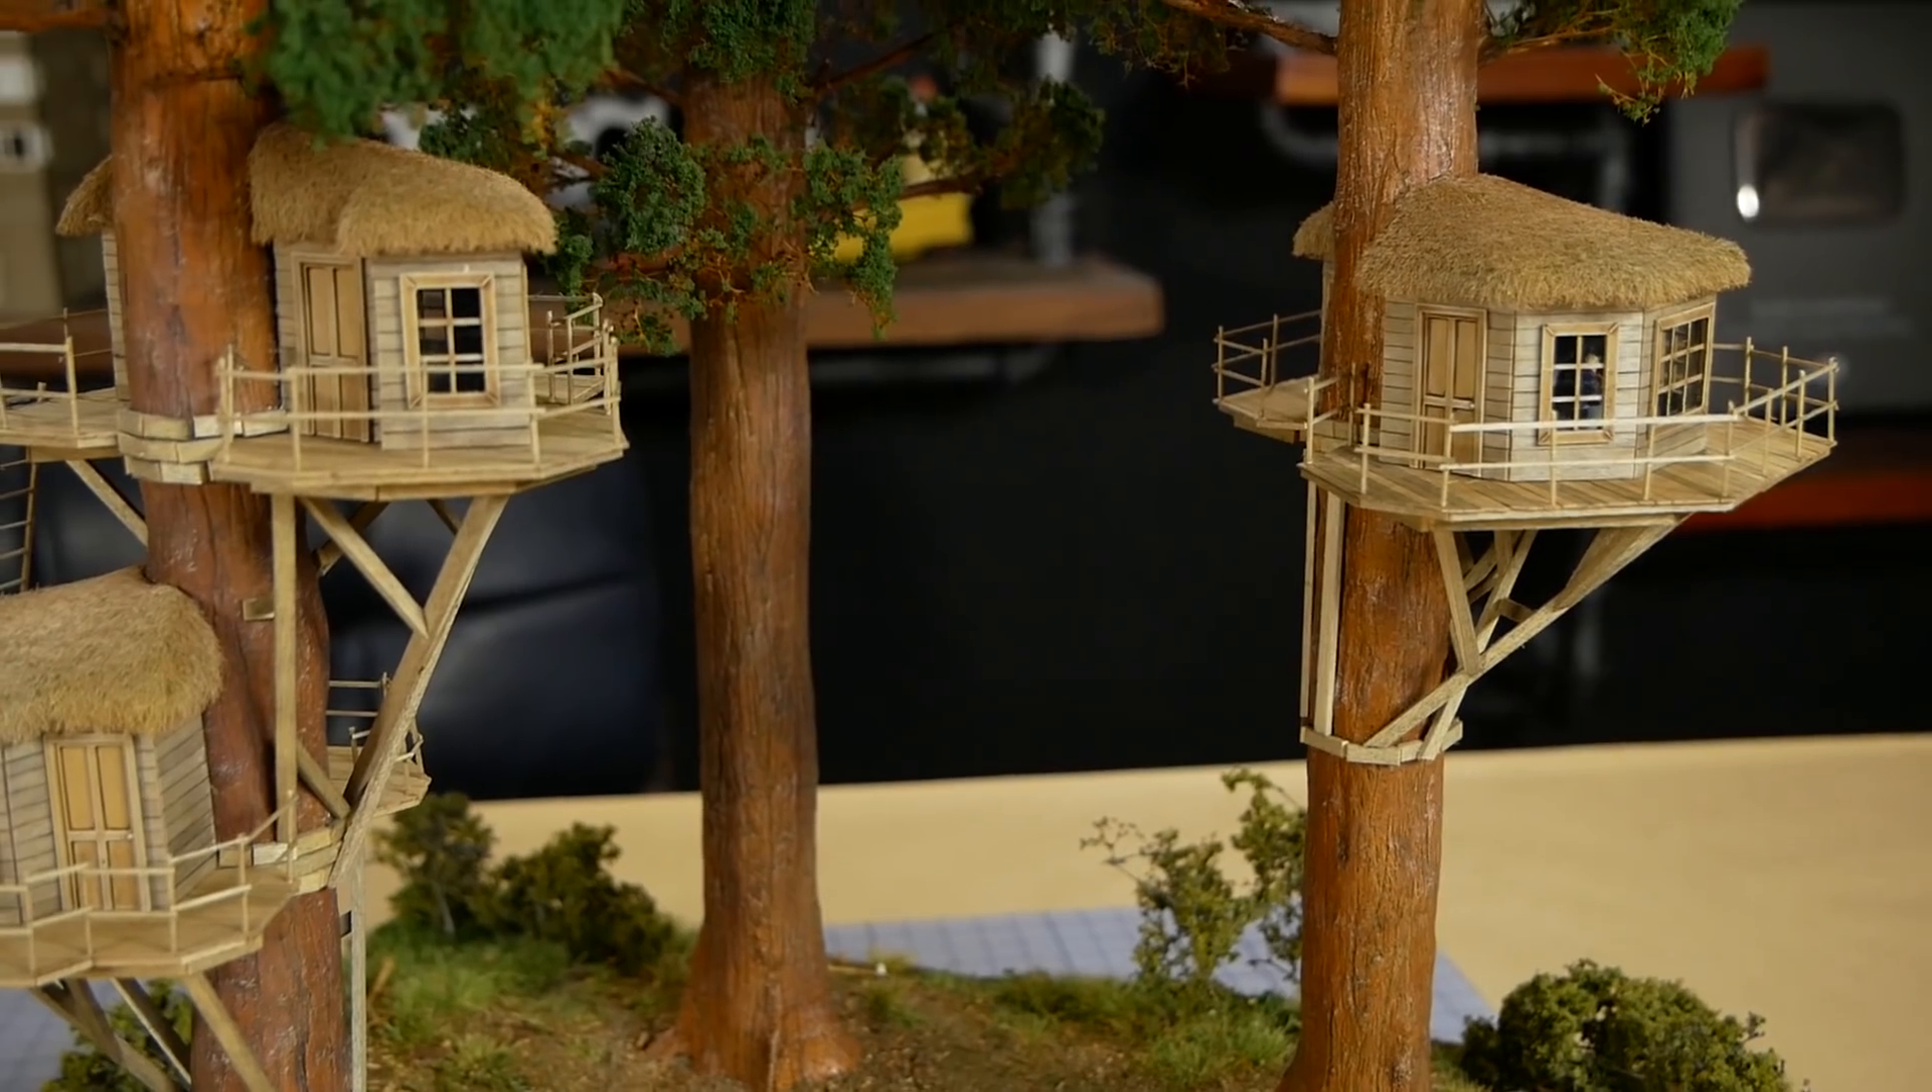We're almost finished we just need to add our bridge to connect the two houses.